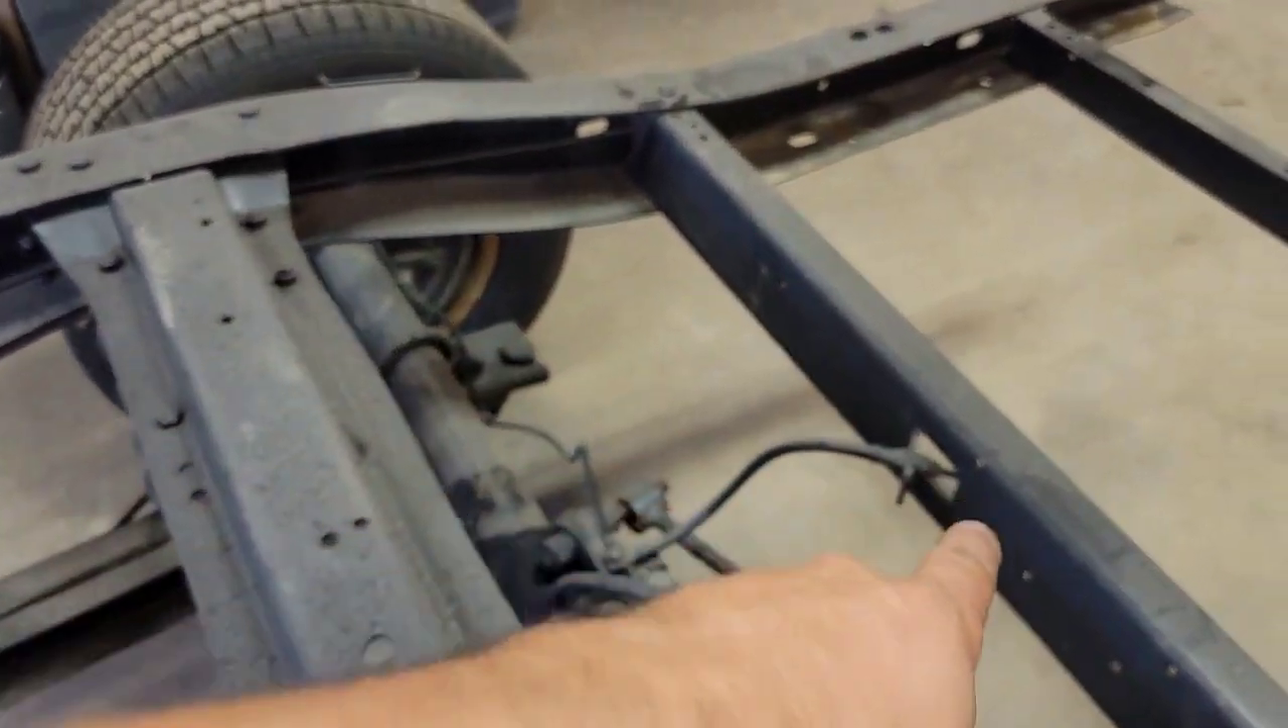We also still have this brake line here that Dawson's going to remove.